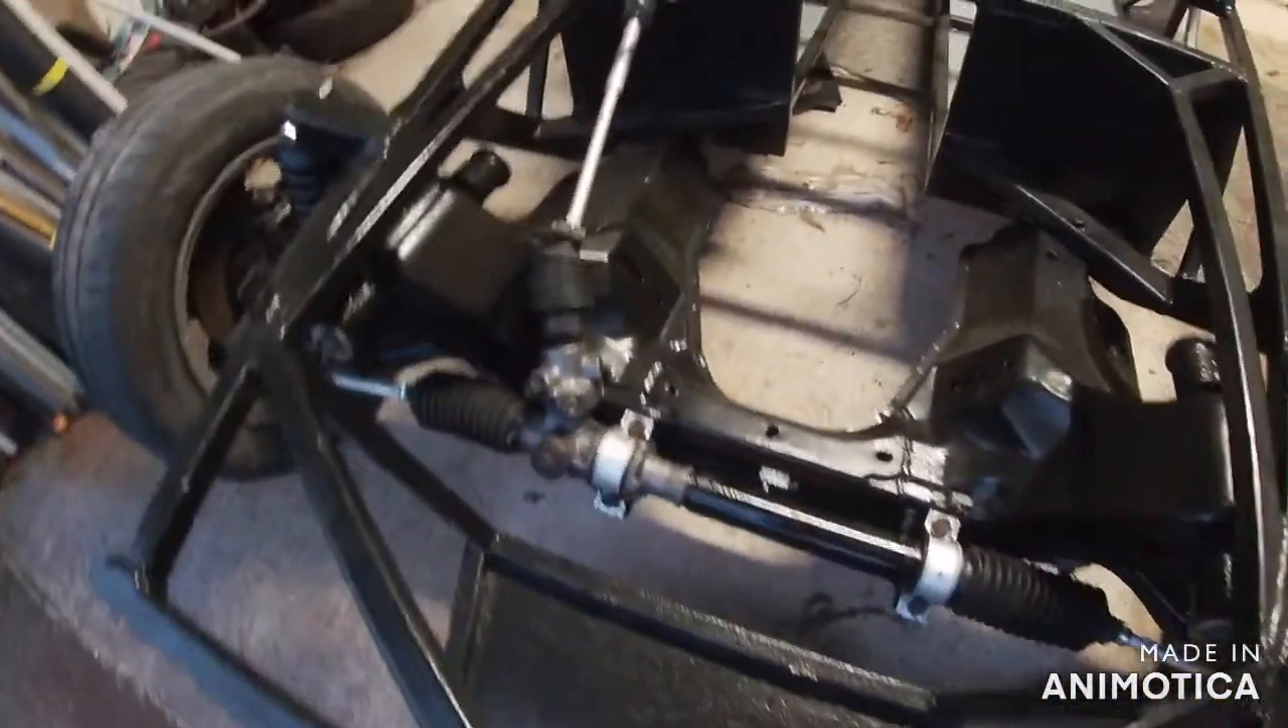The rack is in.